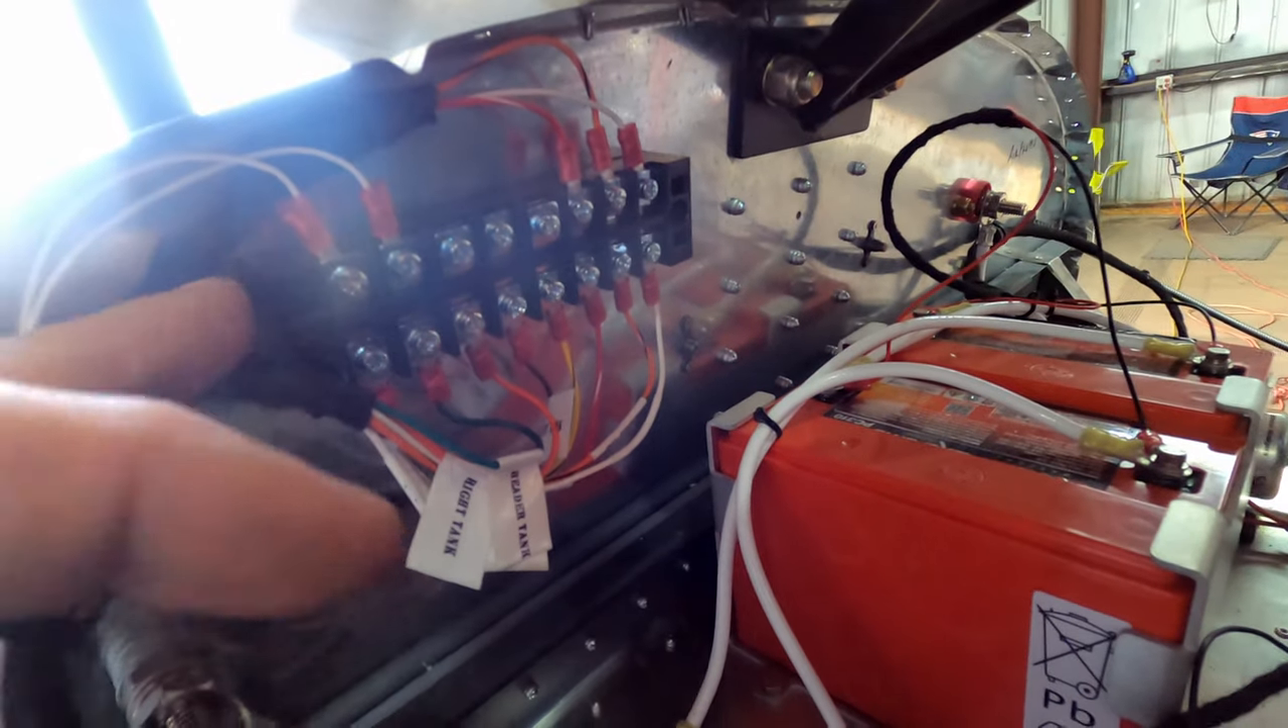Right now, went ahead and I added my terminal block here for all my EIS sensors.